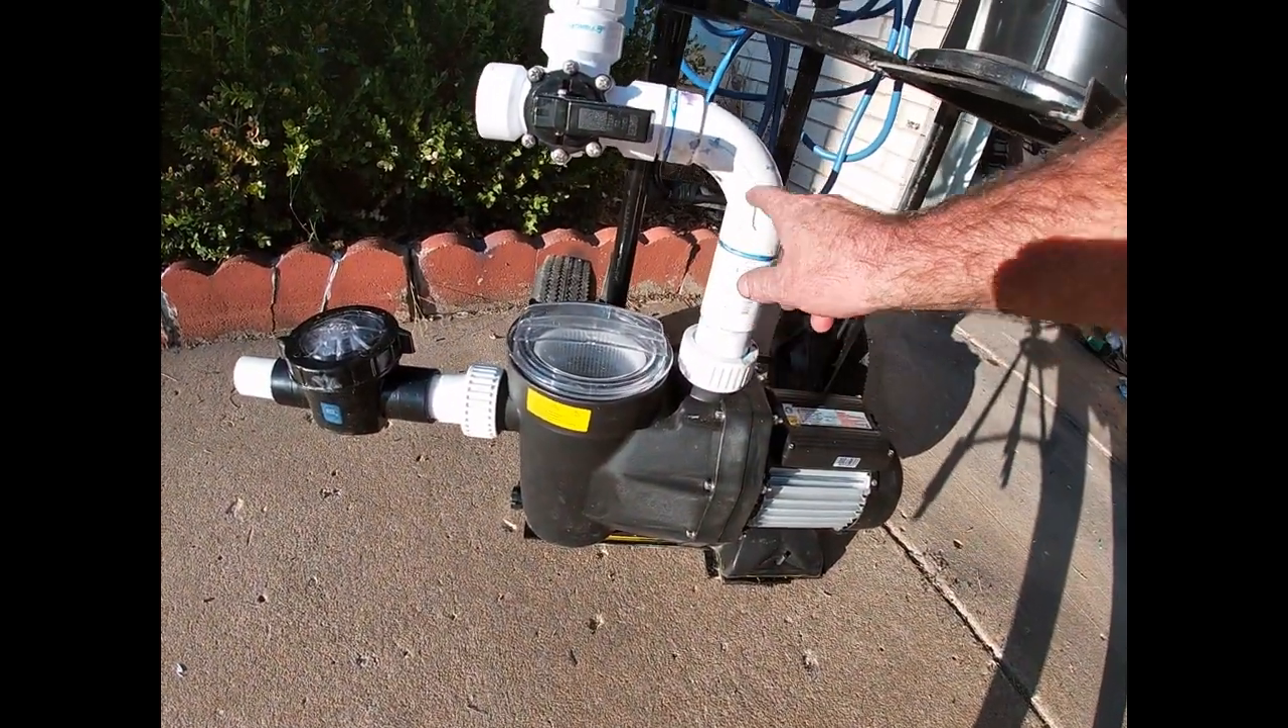I've got the pipes connected. This is all inch and a half to the three -way valve.